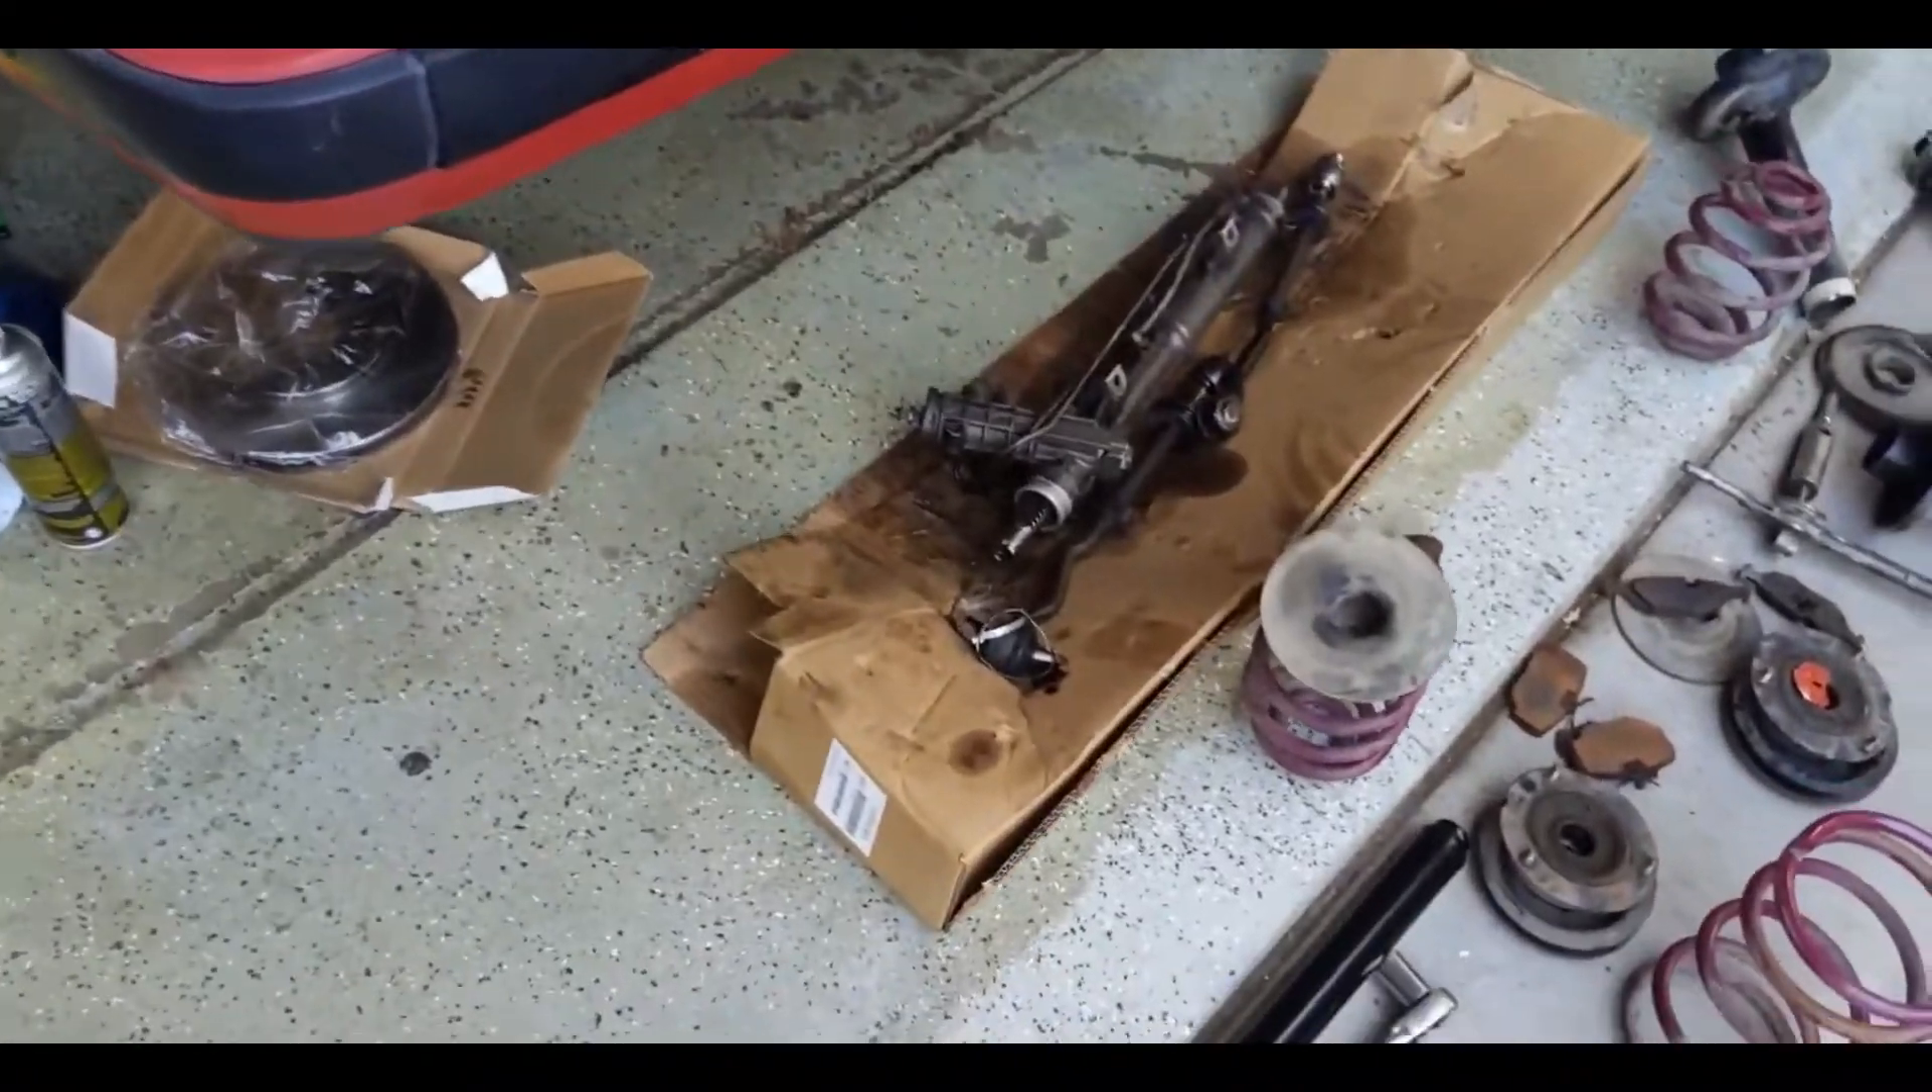We got the, um, steering rack all out.